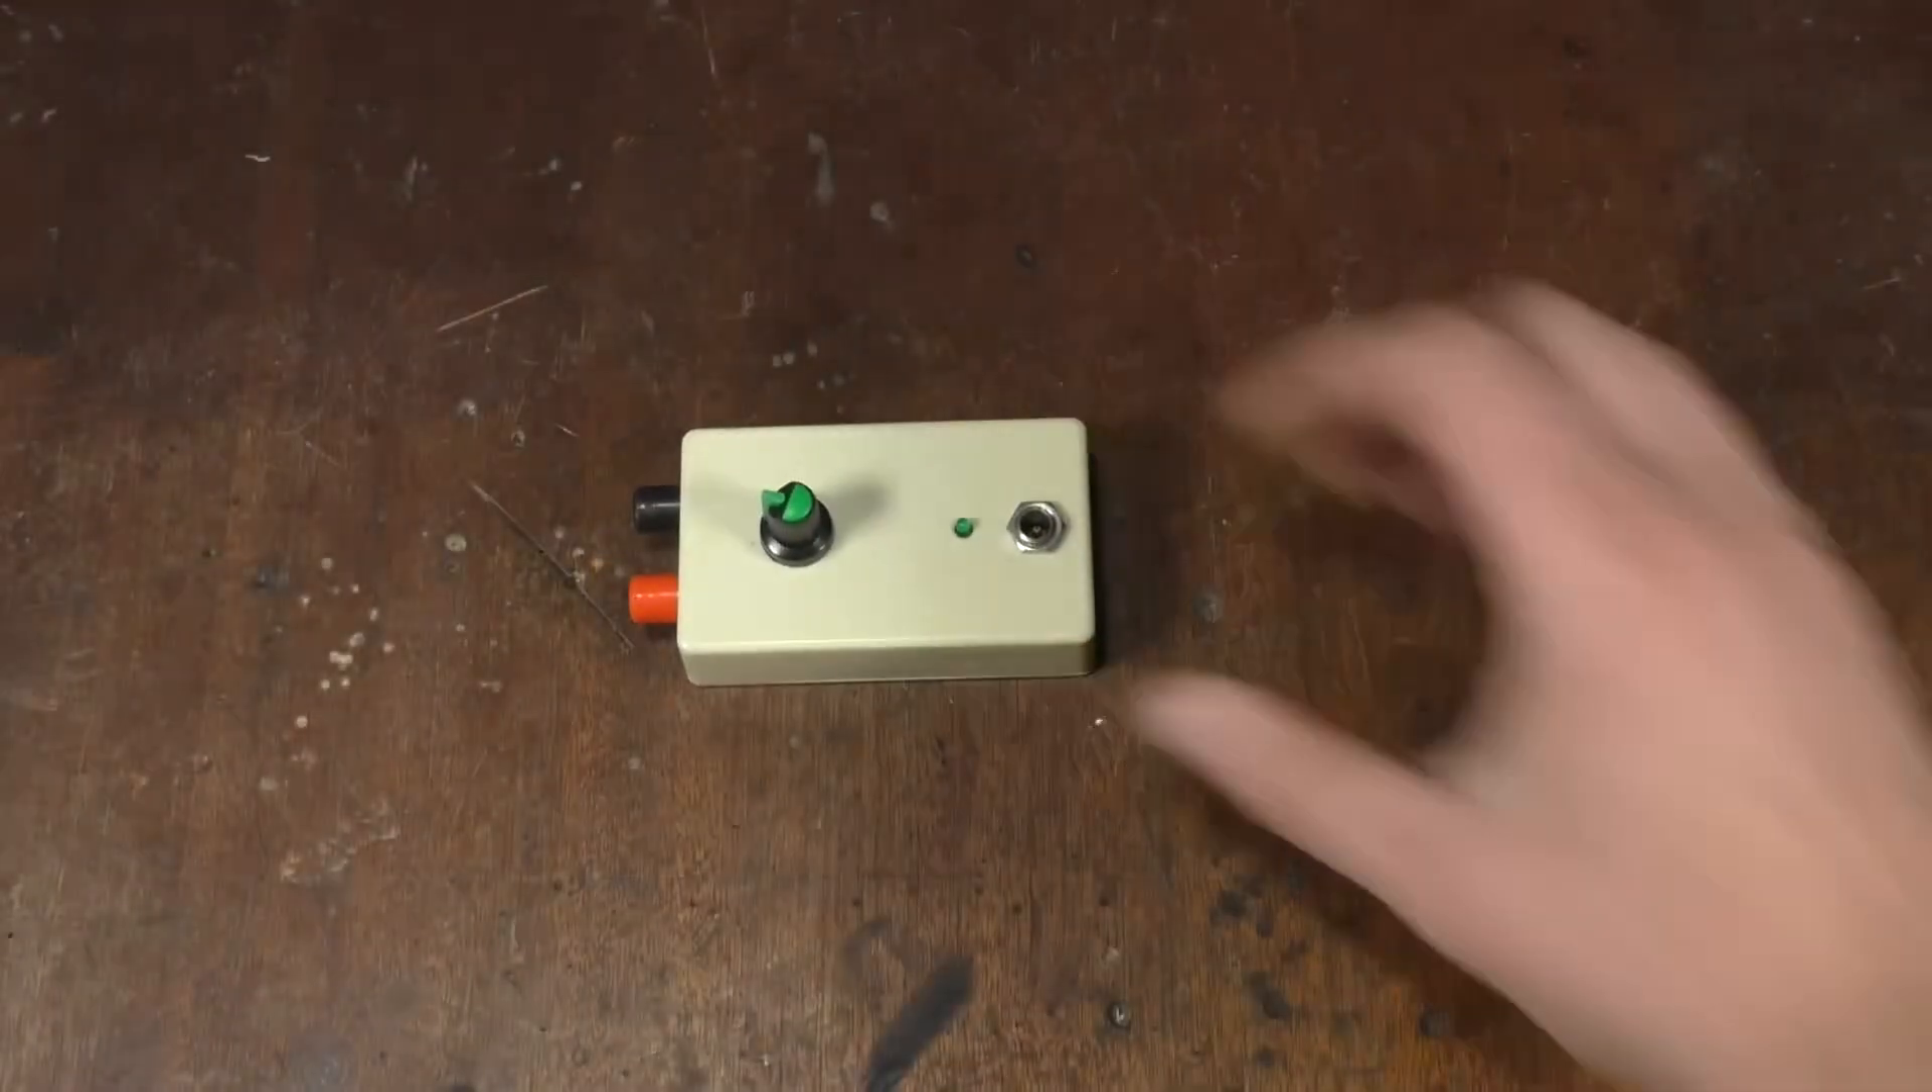We put the knob on the variable resistor and the do -it-yourself project is finished.